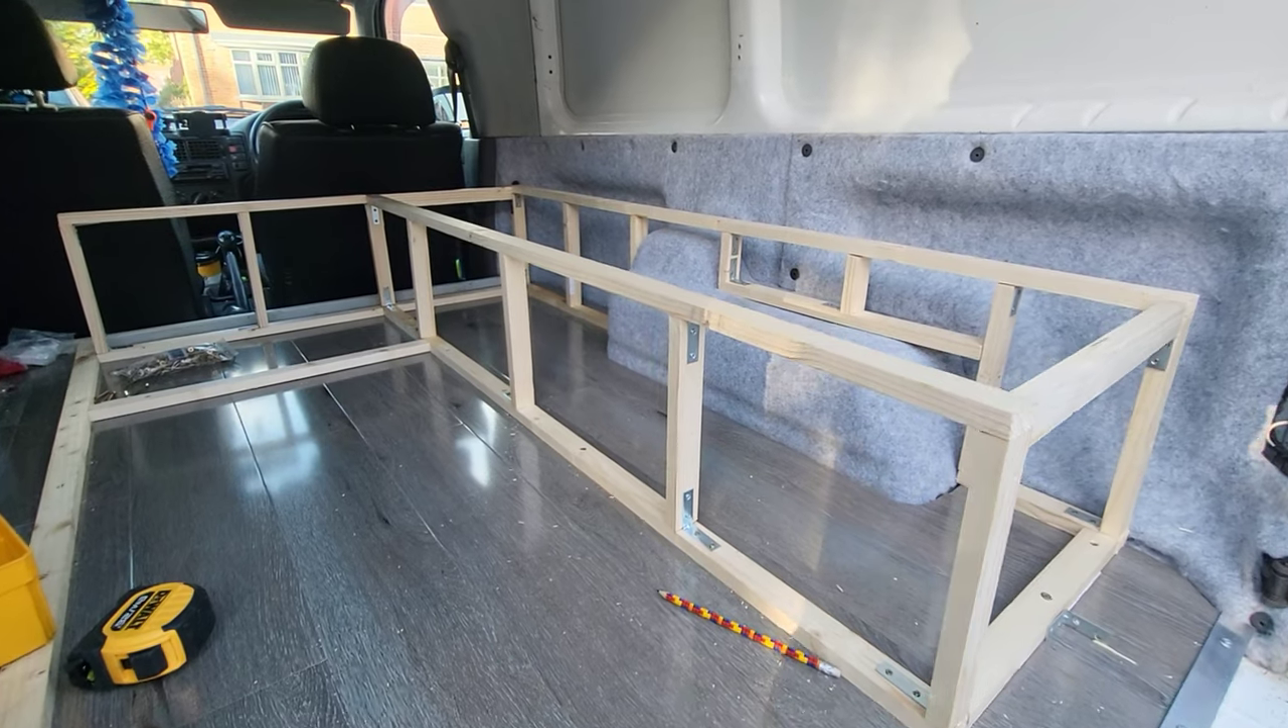And as you can see here I've started to build the frame for the bed.